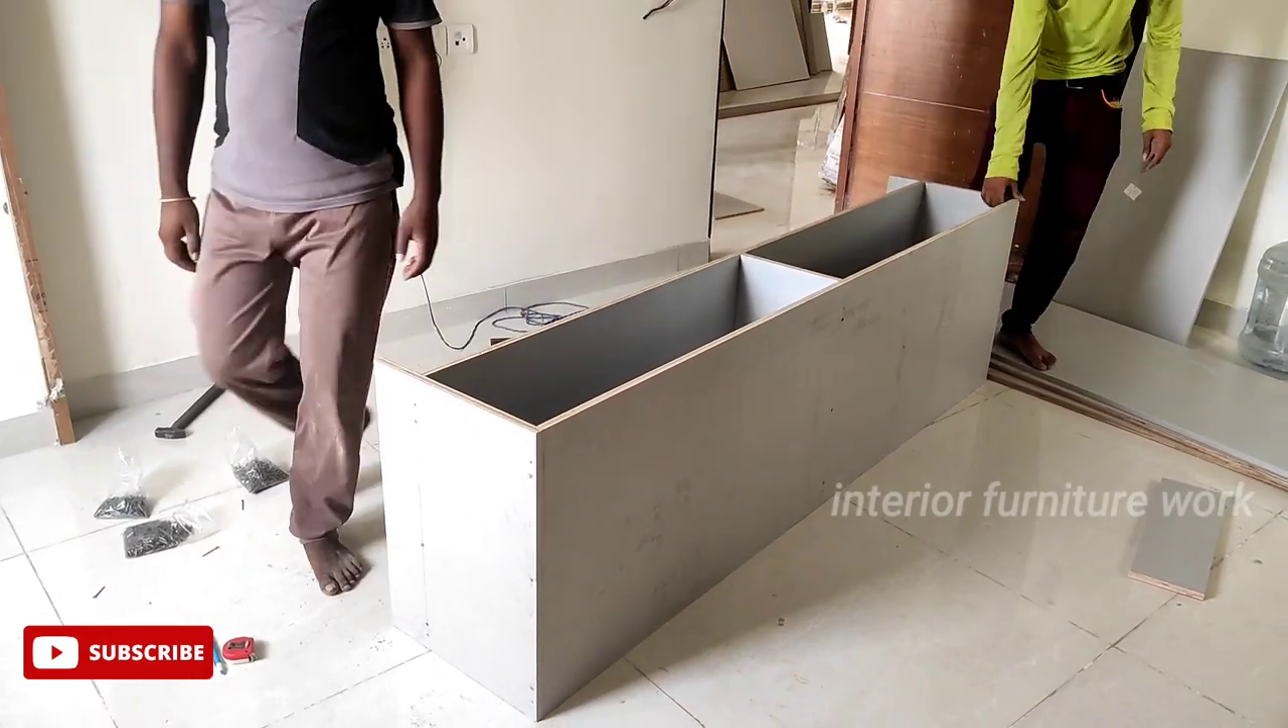तो अब मेरा box दोस्तों बंद चुका है अब हम बैक पैनल लगाएंगे।